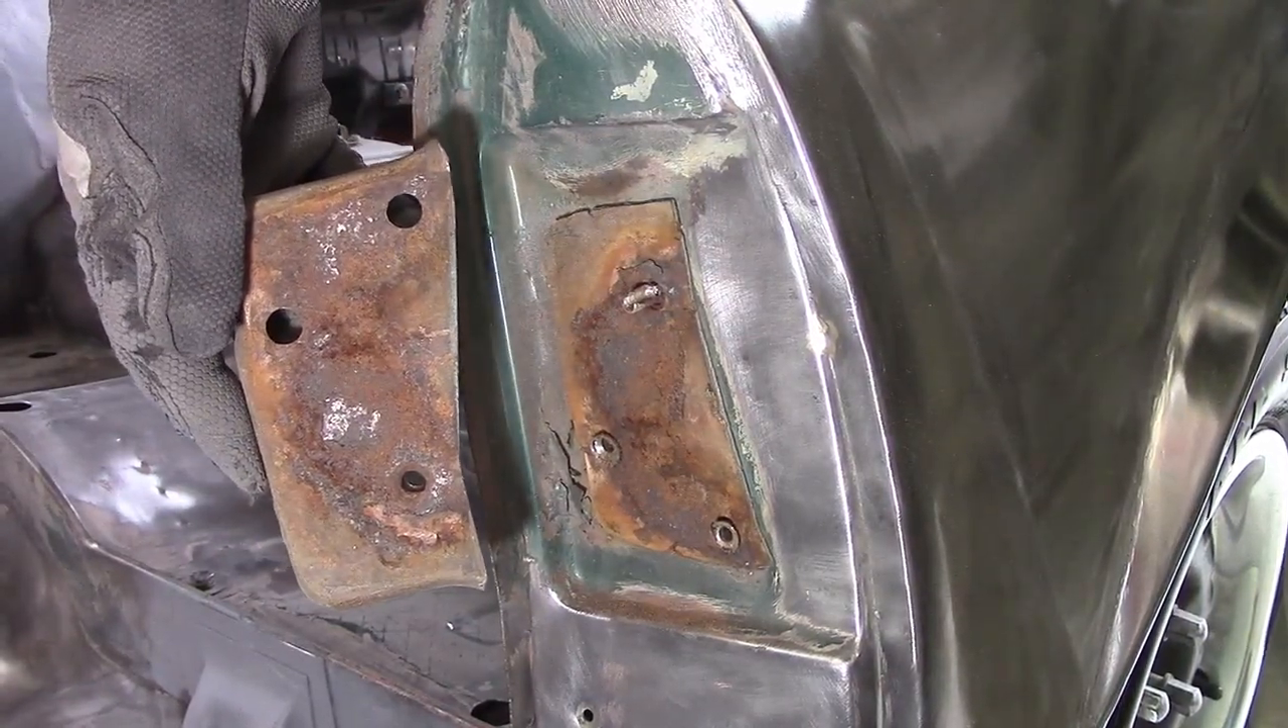The door striker plates were the next part to come off, evidently for the first time since the car was built.